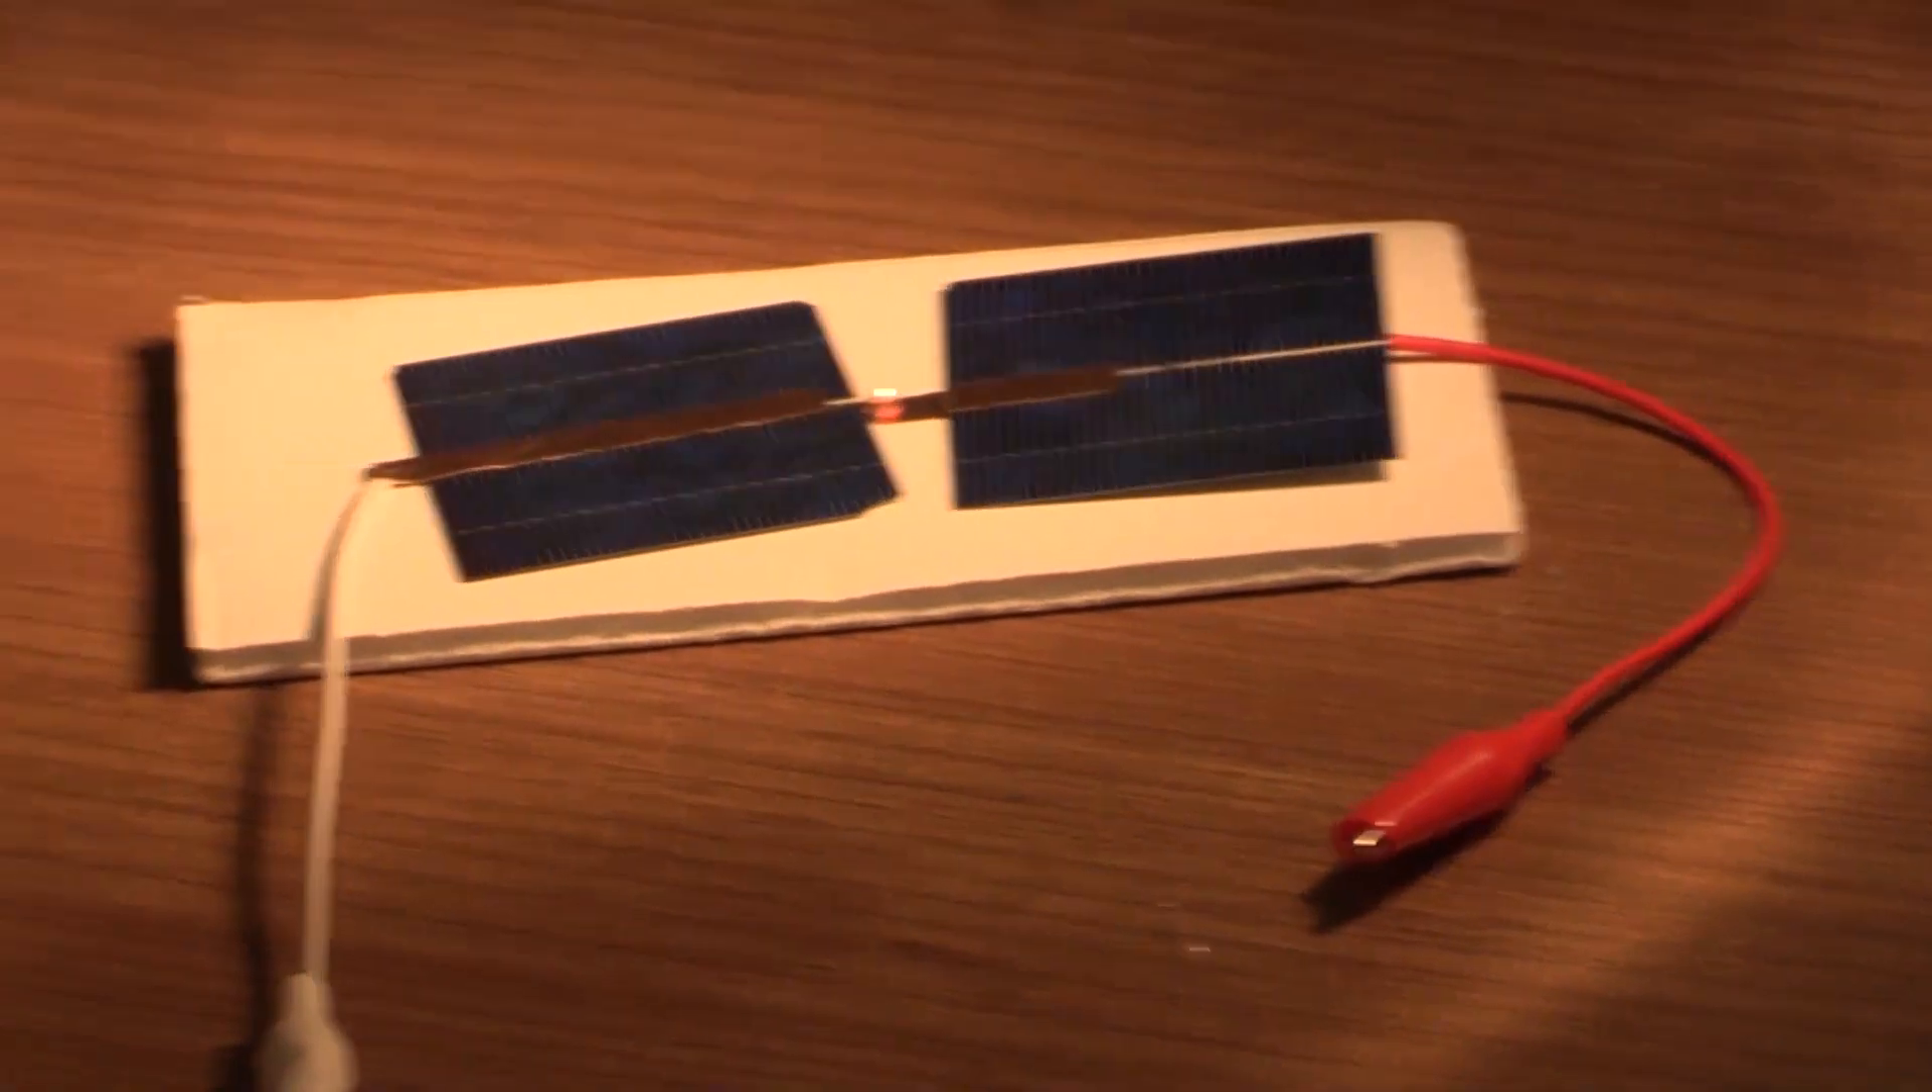Now, I have two solar cells attached in series, and I can go ahead and attach them to my voltmeter.